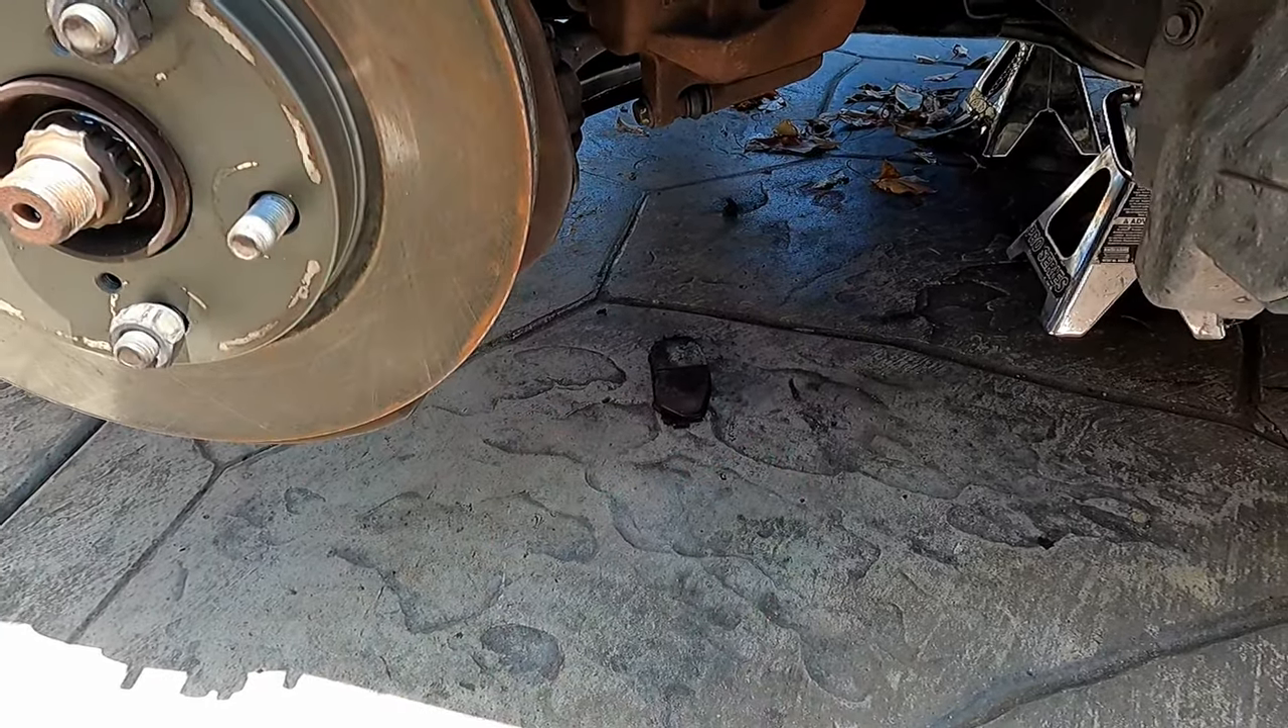I do have the rotor back on.